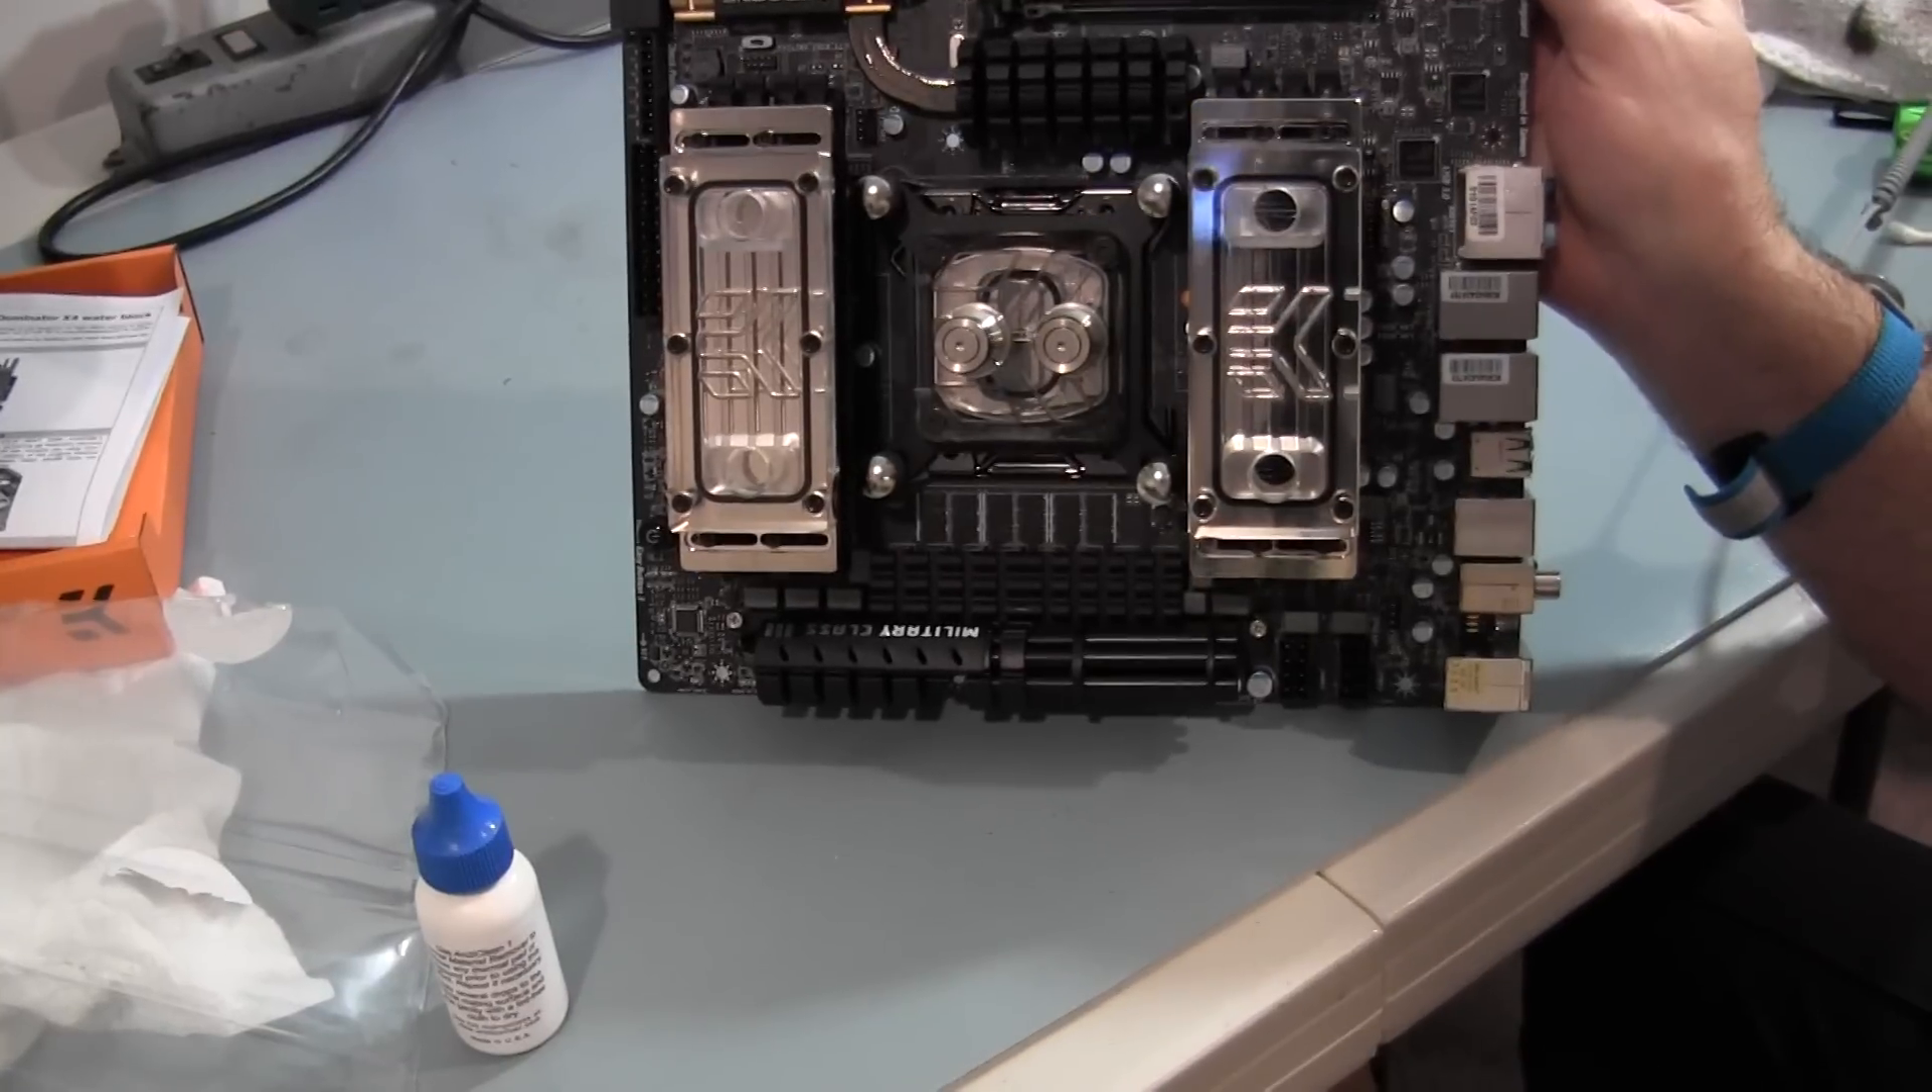Okay, got both water blocks on there.